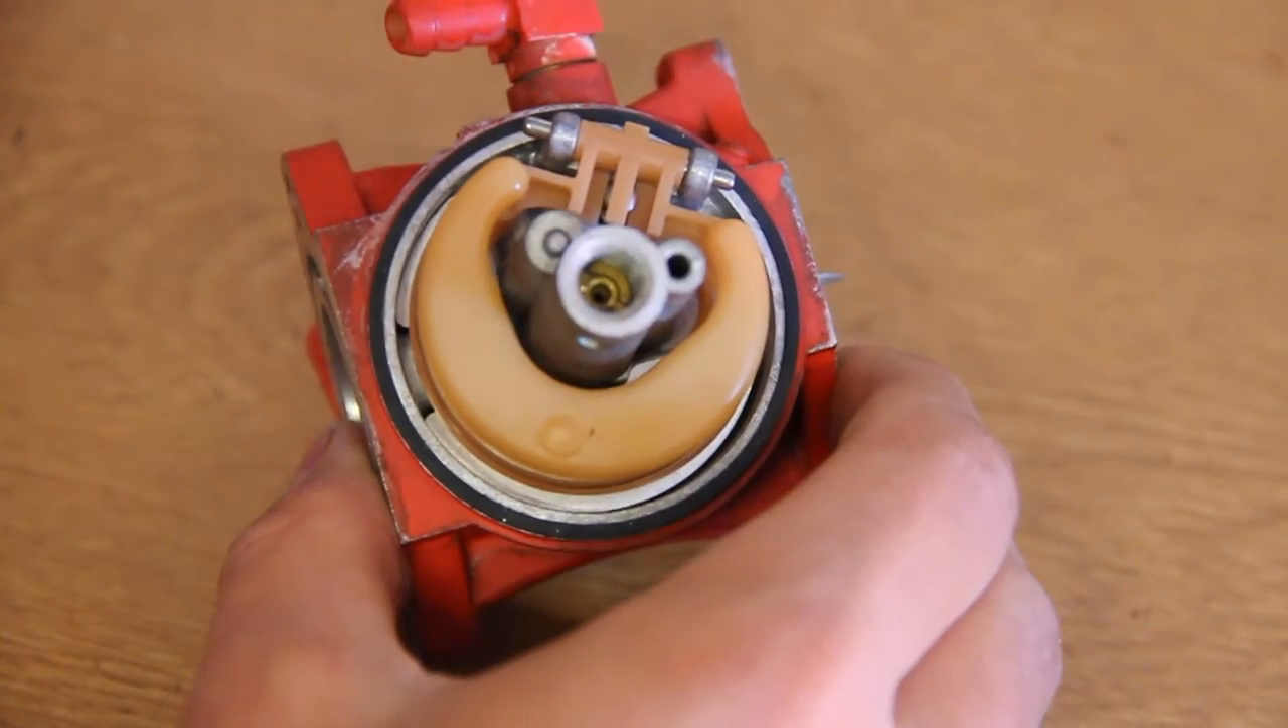So you can see that the gasket is now on.